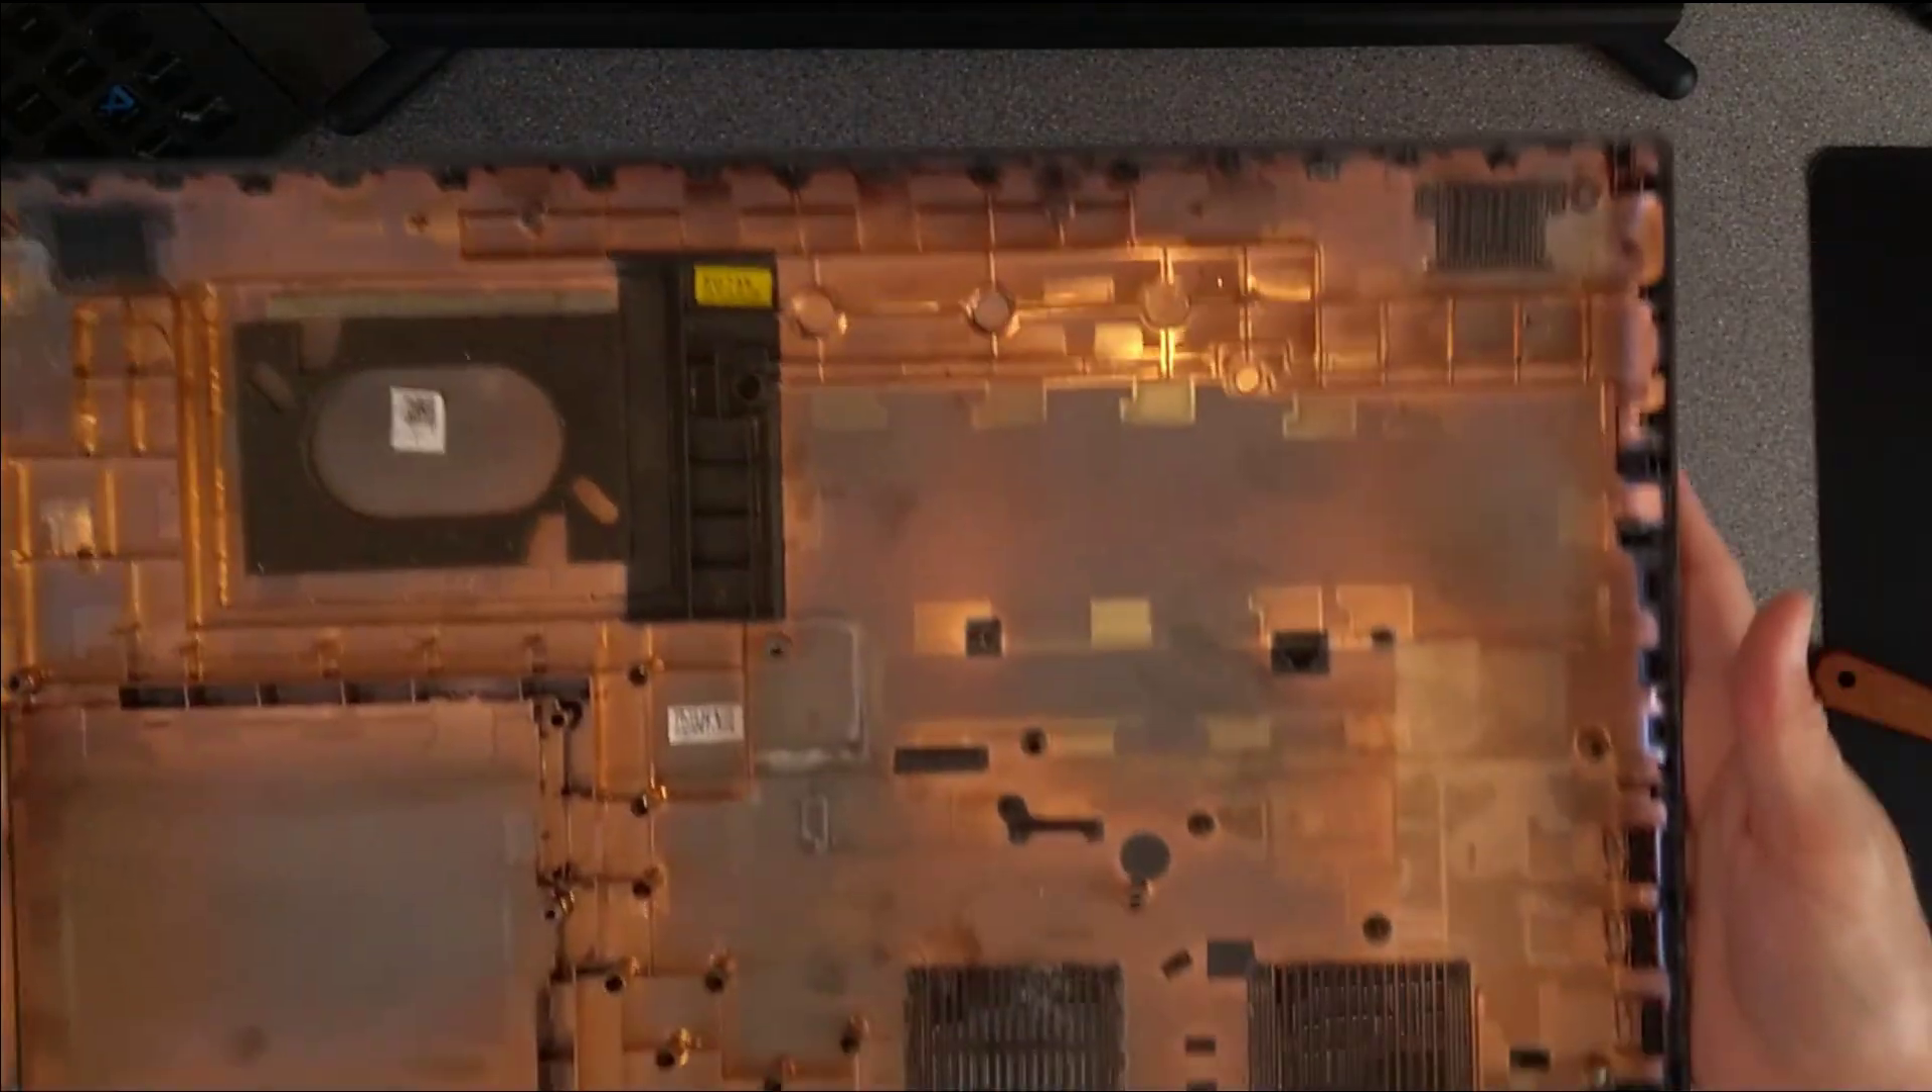And we're all unclipped, there's still something hooking it, ah there we go, and that is the underside of the laptop removed.